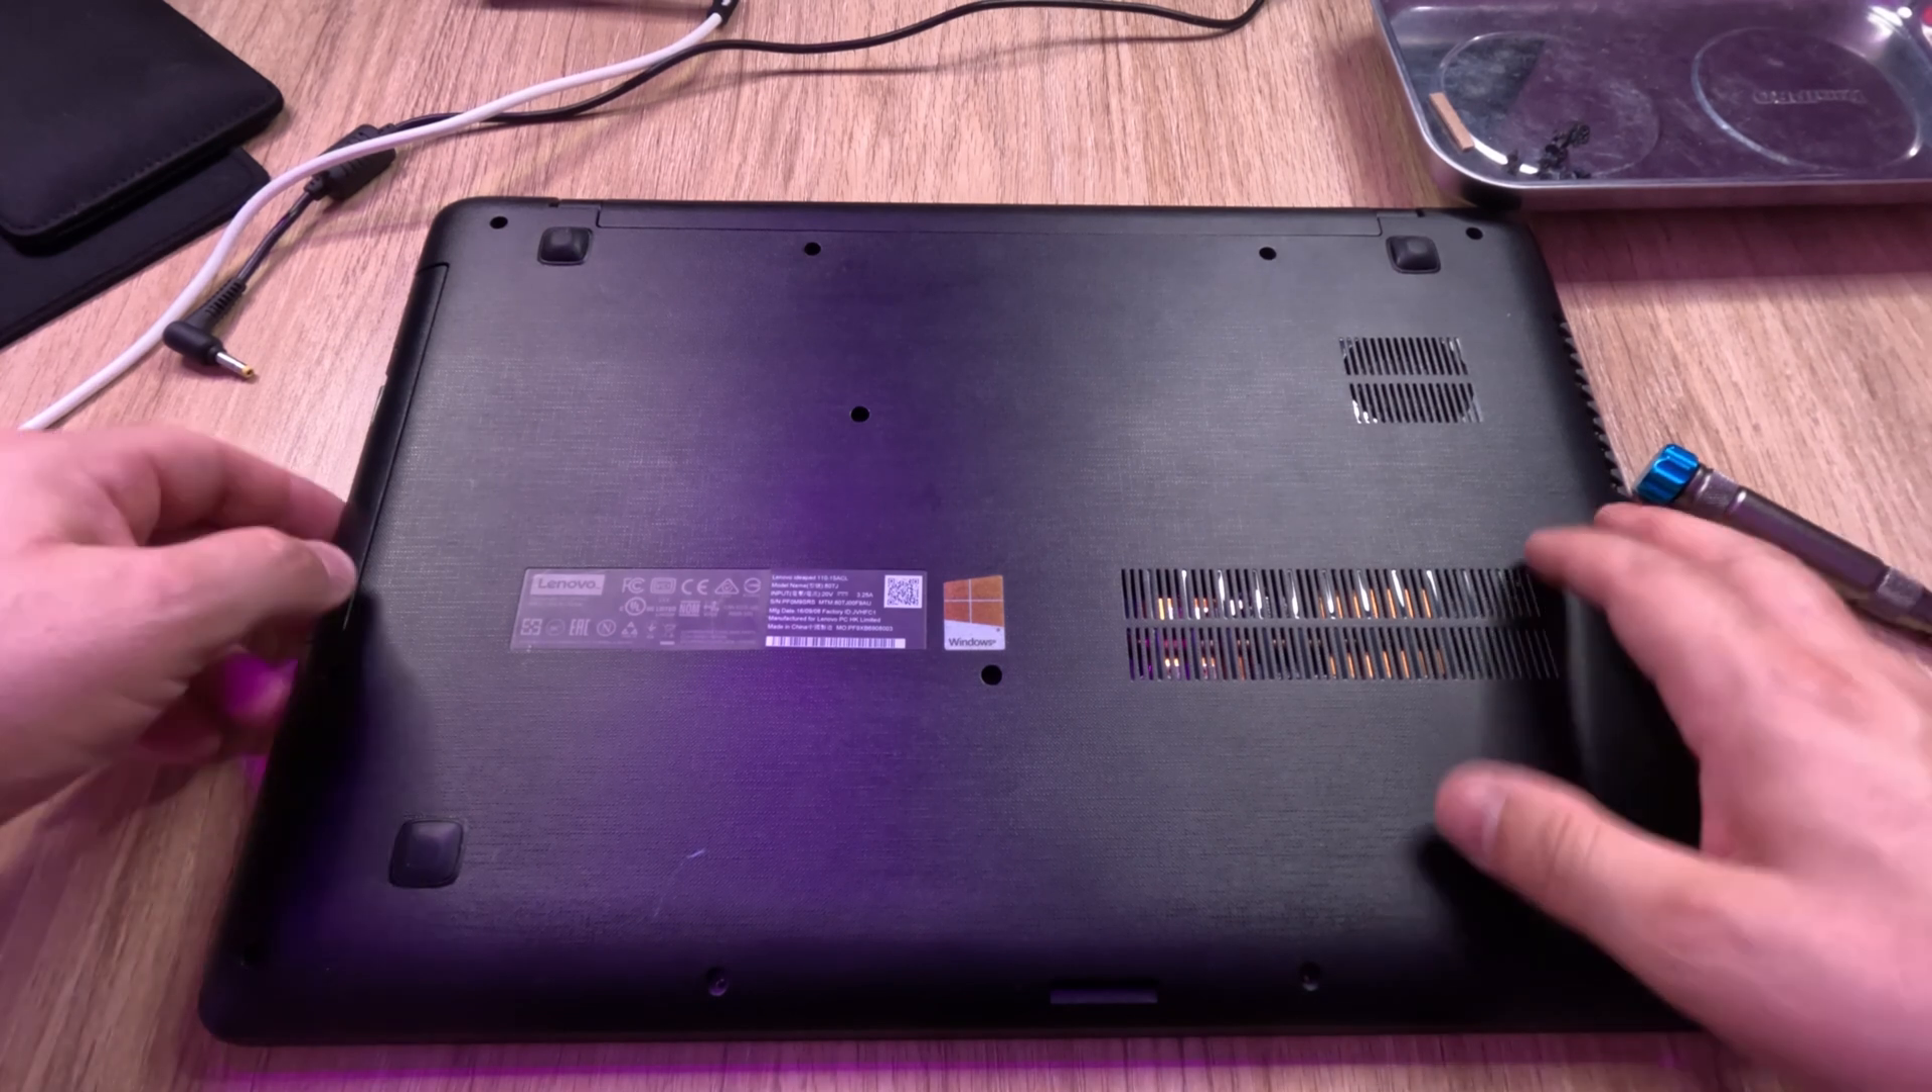All right so that's all the screws out and then you can see here we've got our disk drive.